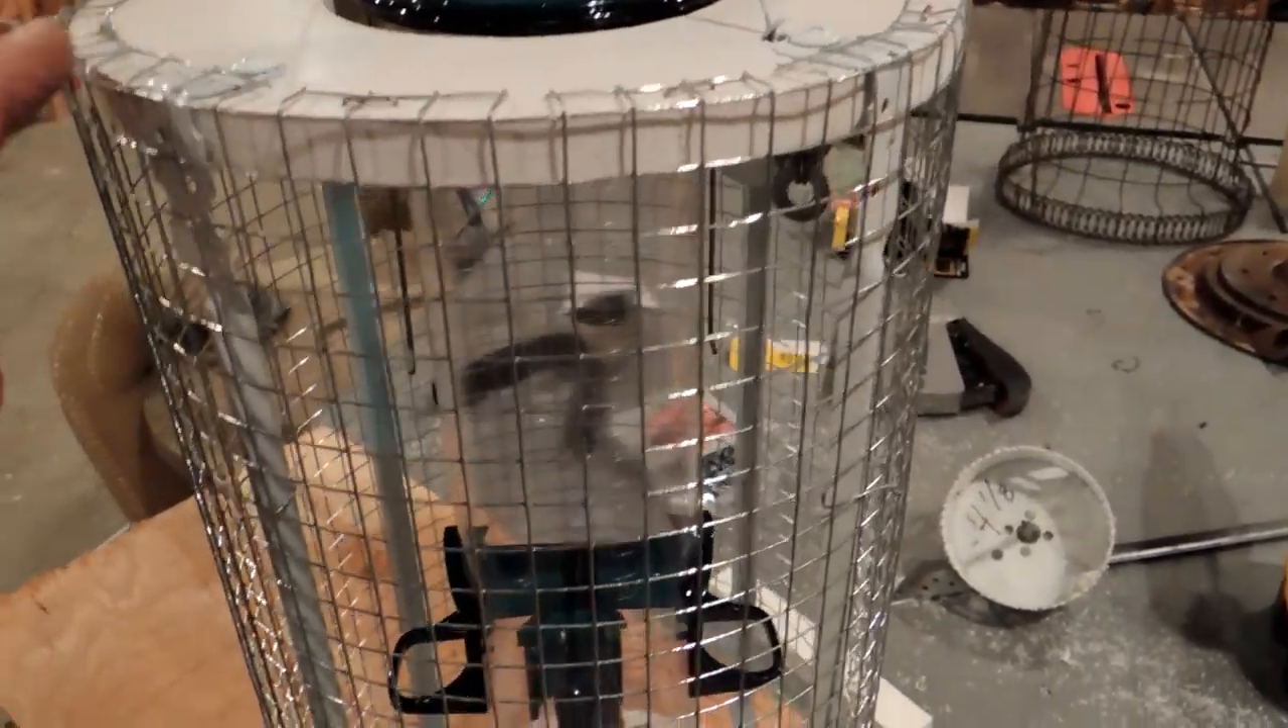We've got the fencing installed here, everything stapled in on the top and bent over.